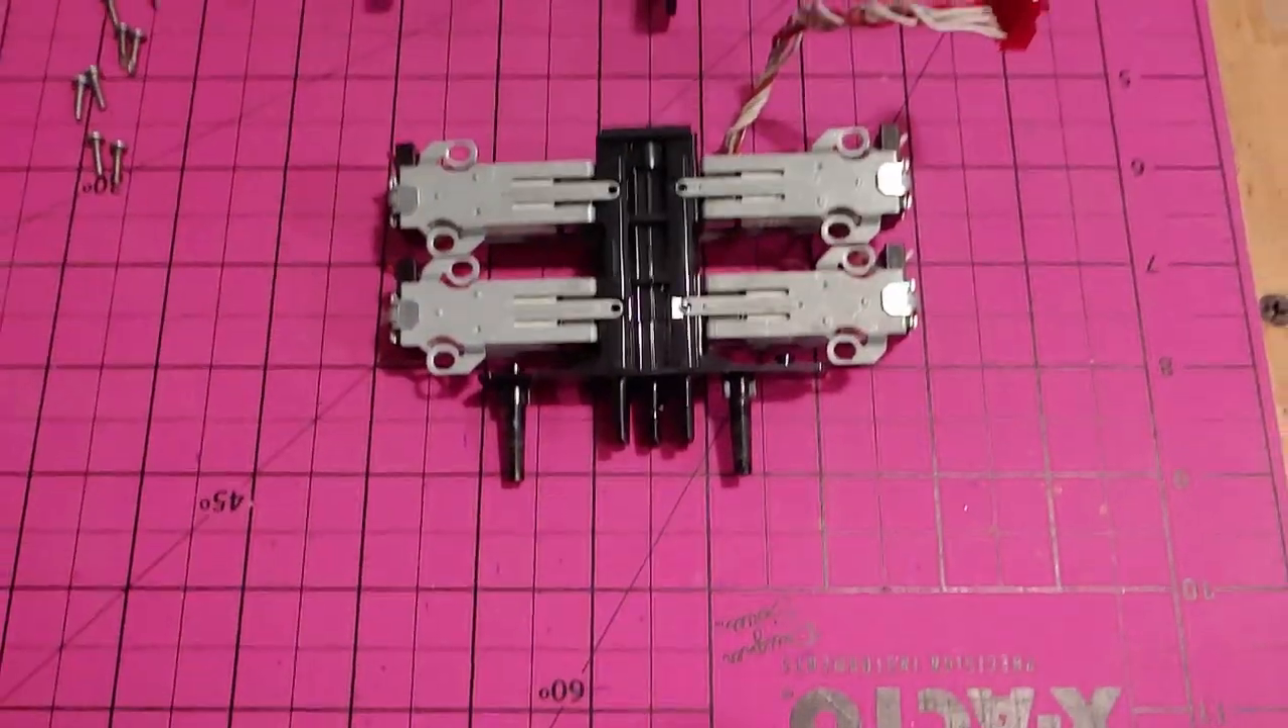And here it is, the solenoid assembly removed from the tray.